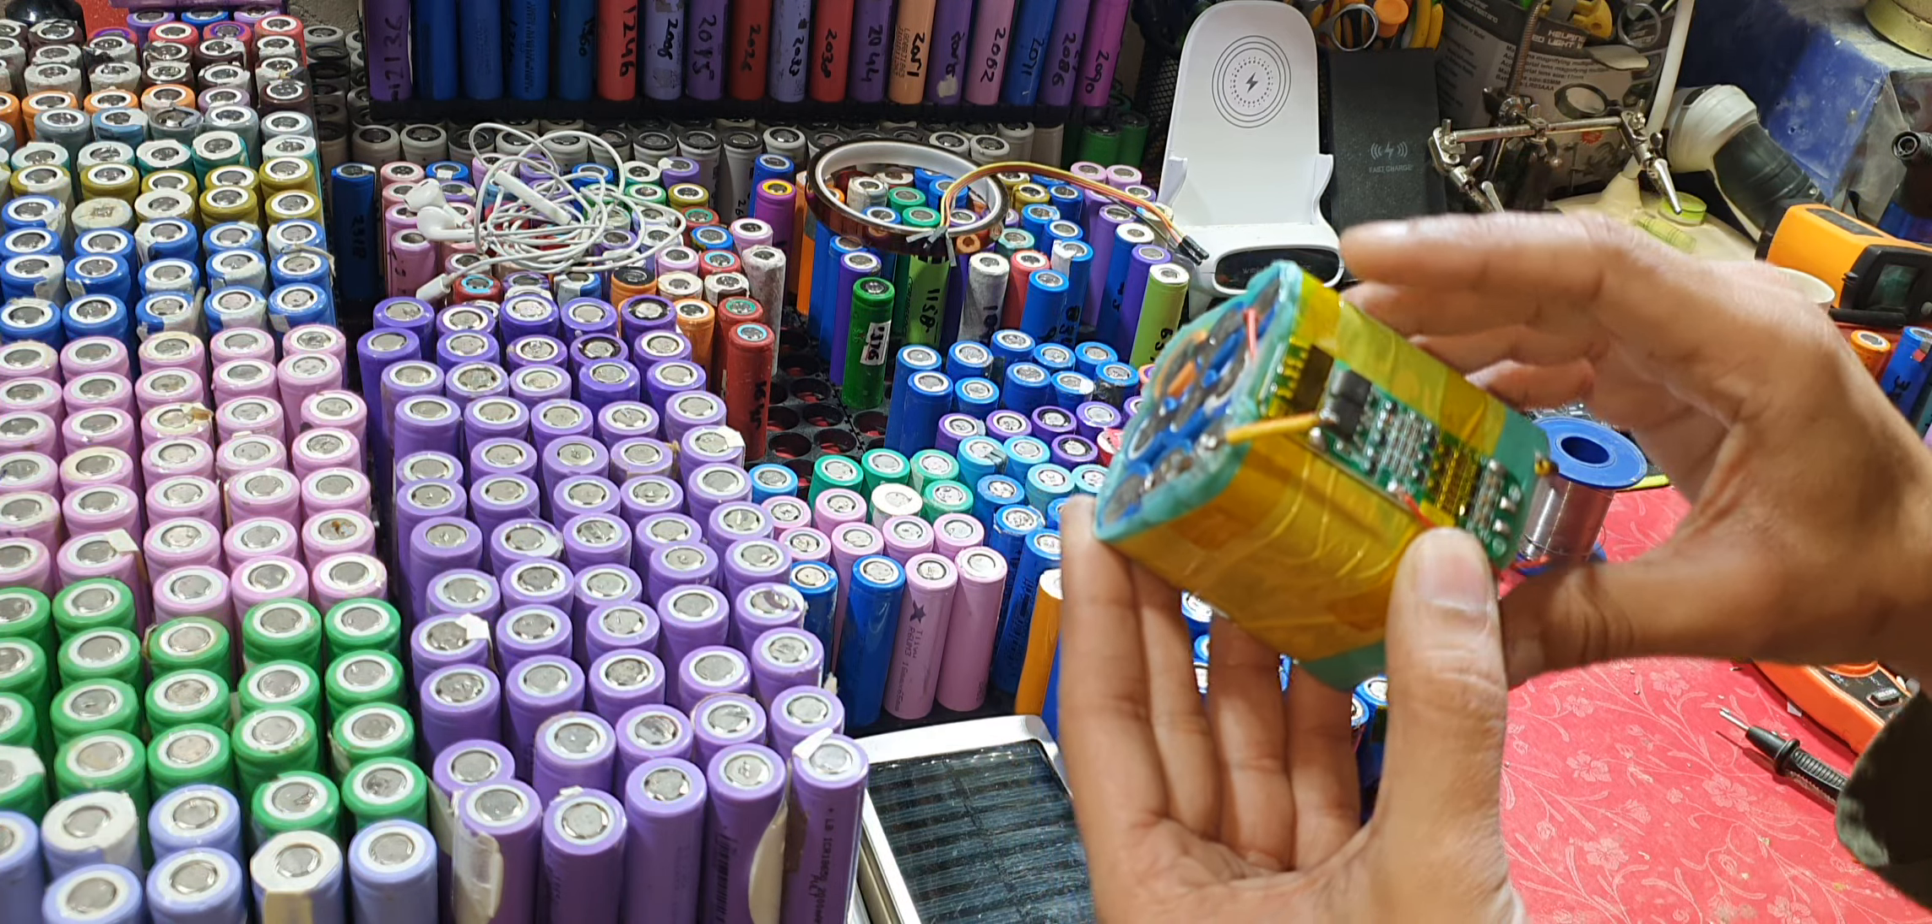BMS भी हमने लगा दिया heat resistance tape भी लगा दिया।